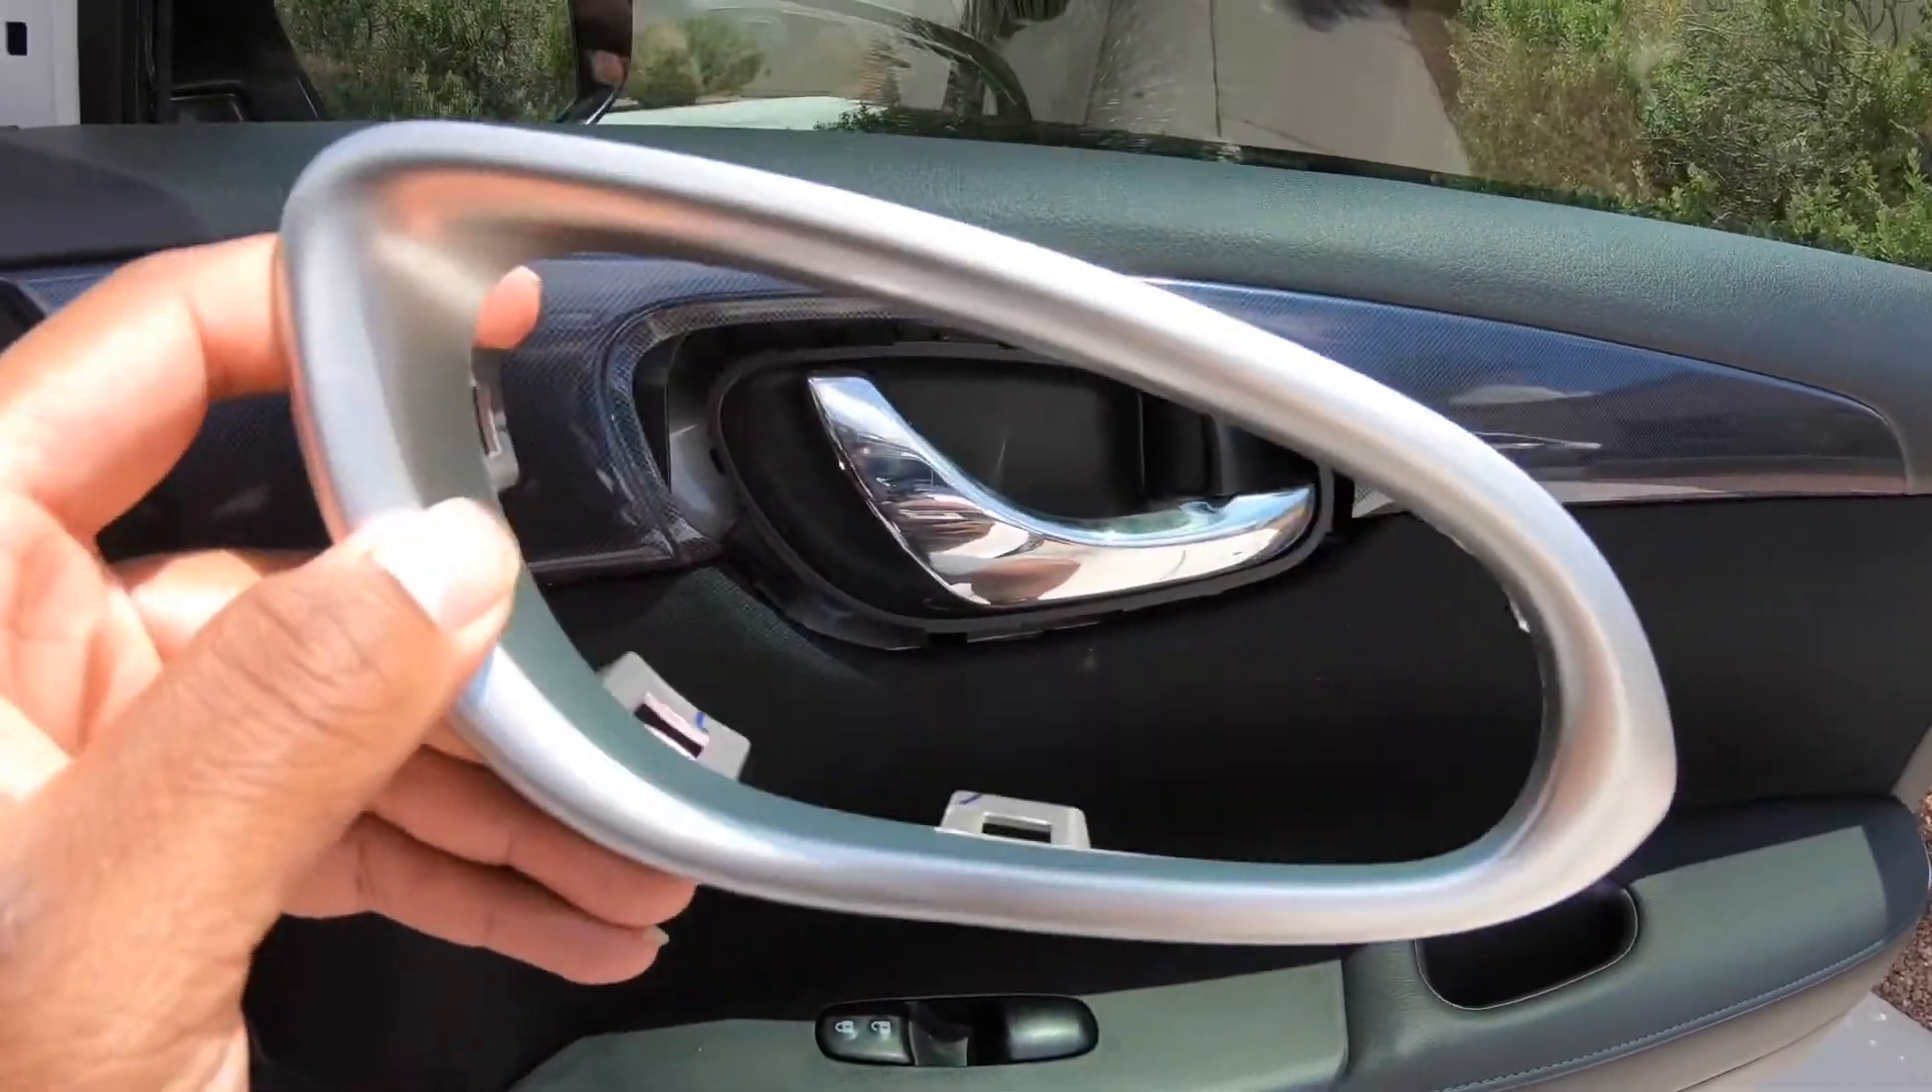Okay so i got the door ring off now.